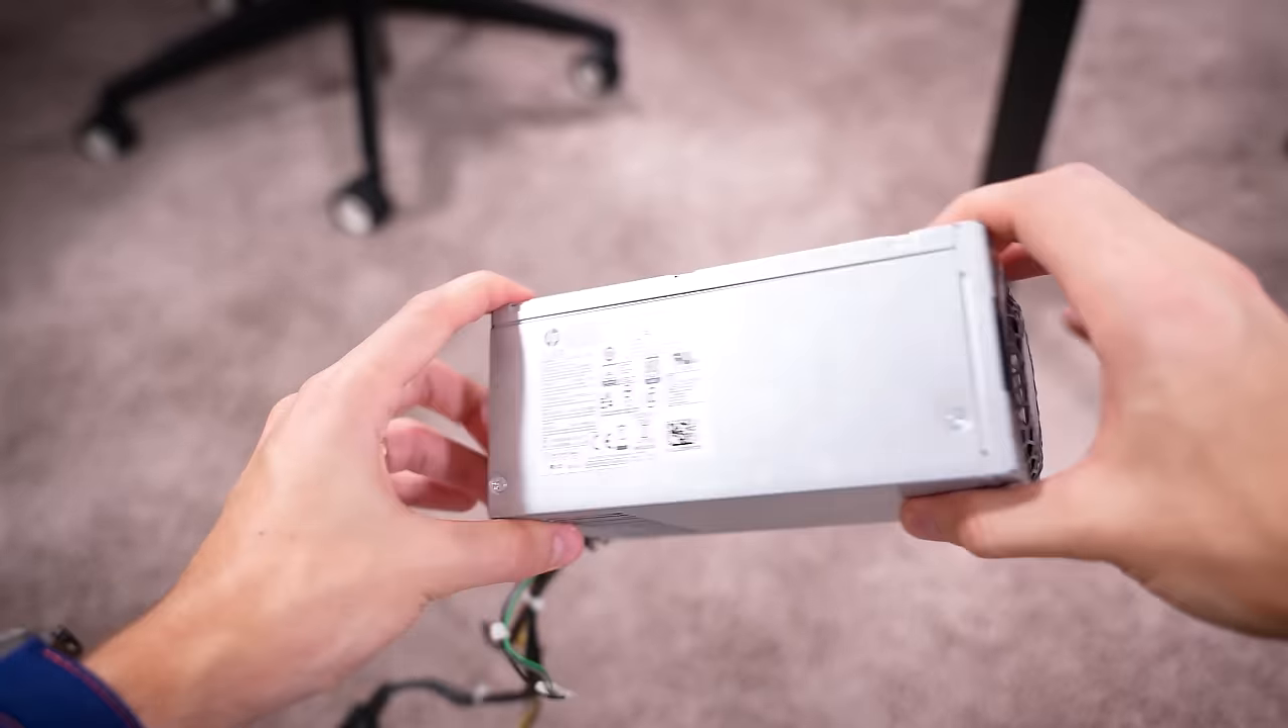So now we've taken out the power supply.